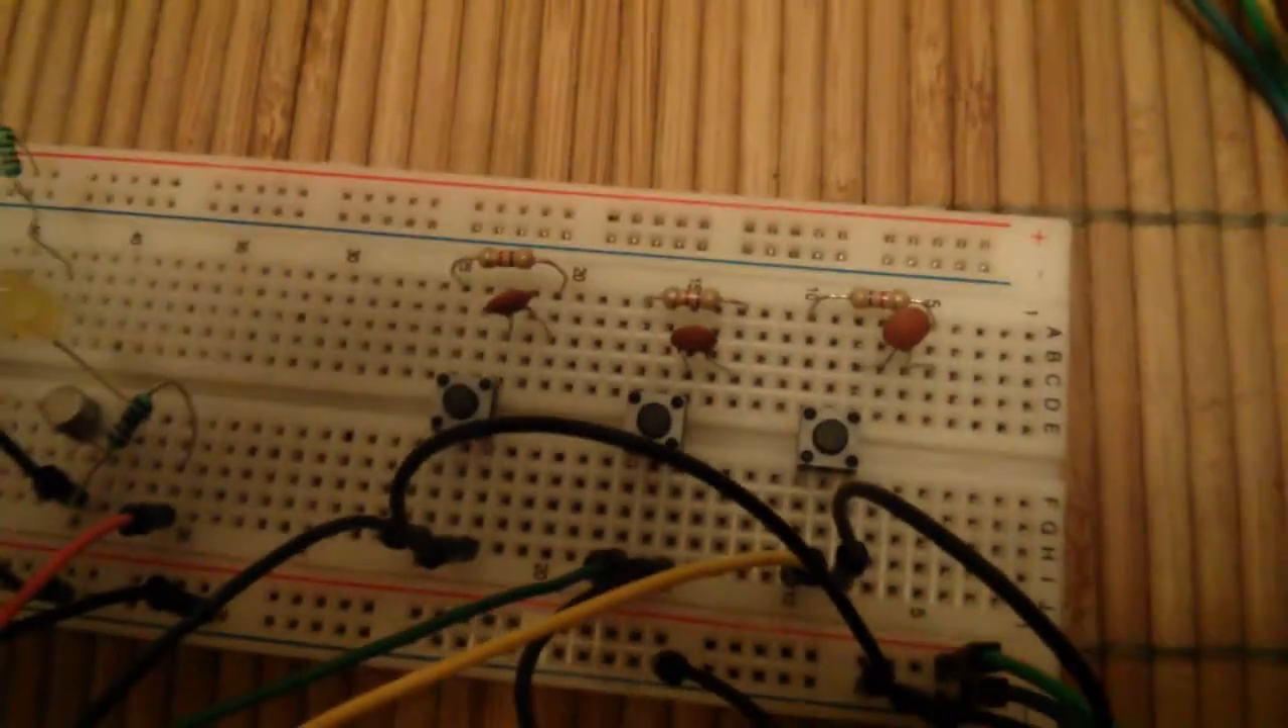Okay, in this part of the demo we've replaced the selector, the five position selector by some tactile push buttons and a small RC filtering circuit to try to do some hardware debouncing.